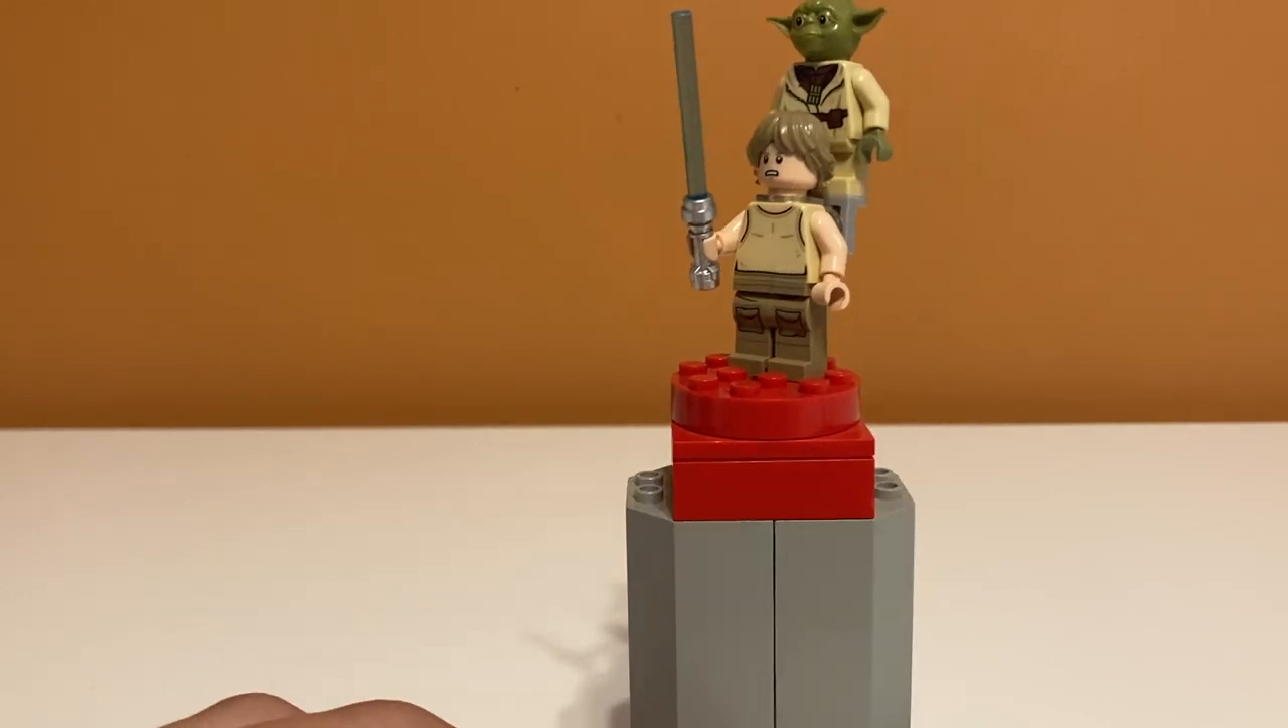I think it looks a little goofy to say the least because Yoda's a little too high on his back.